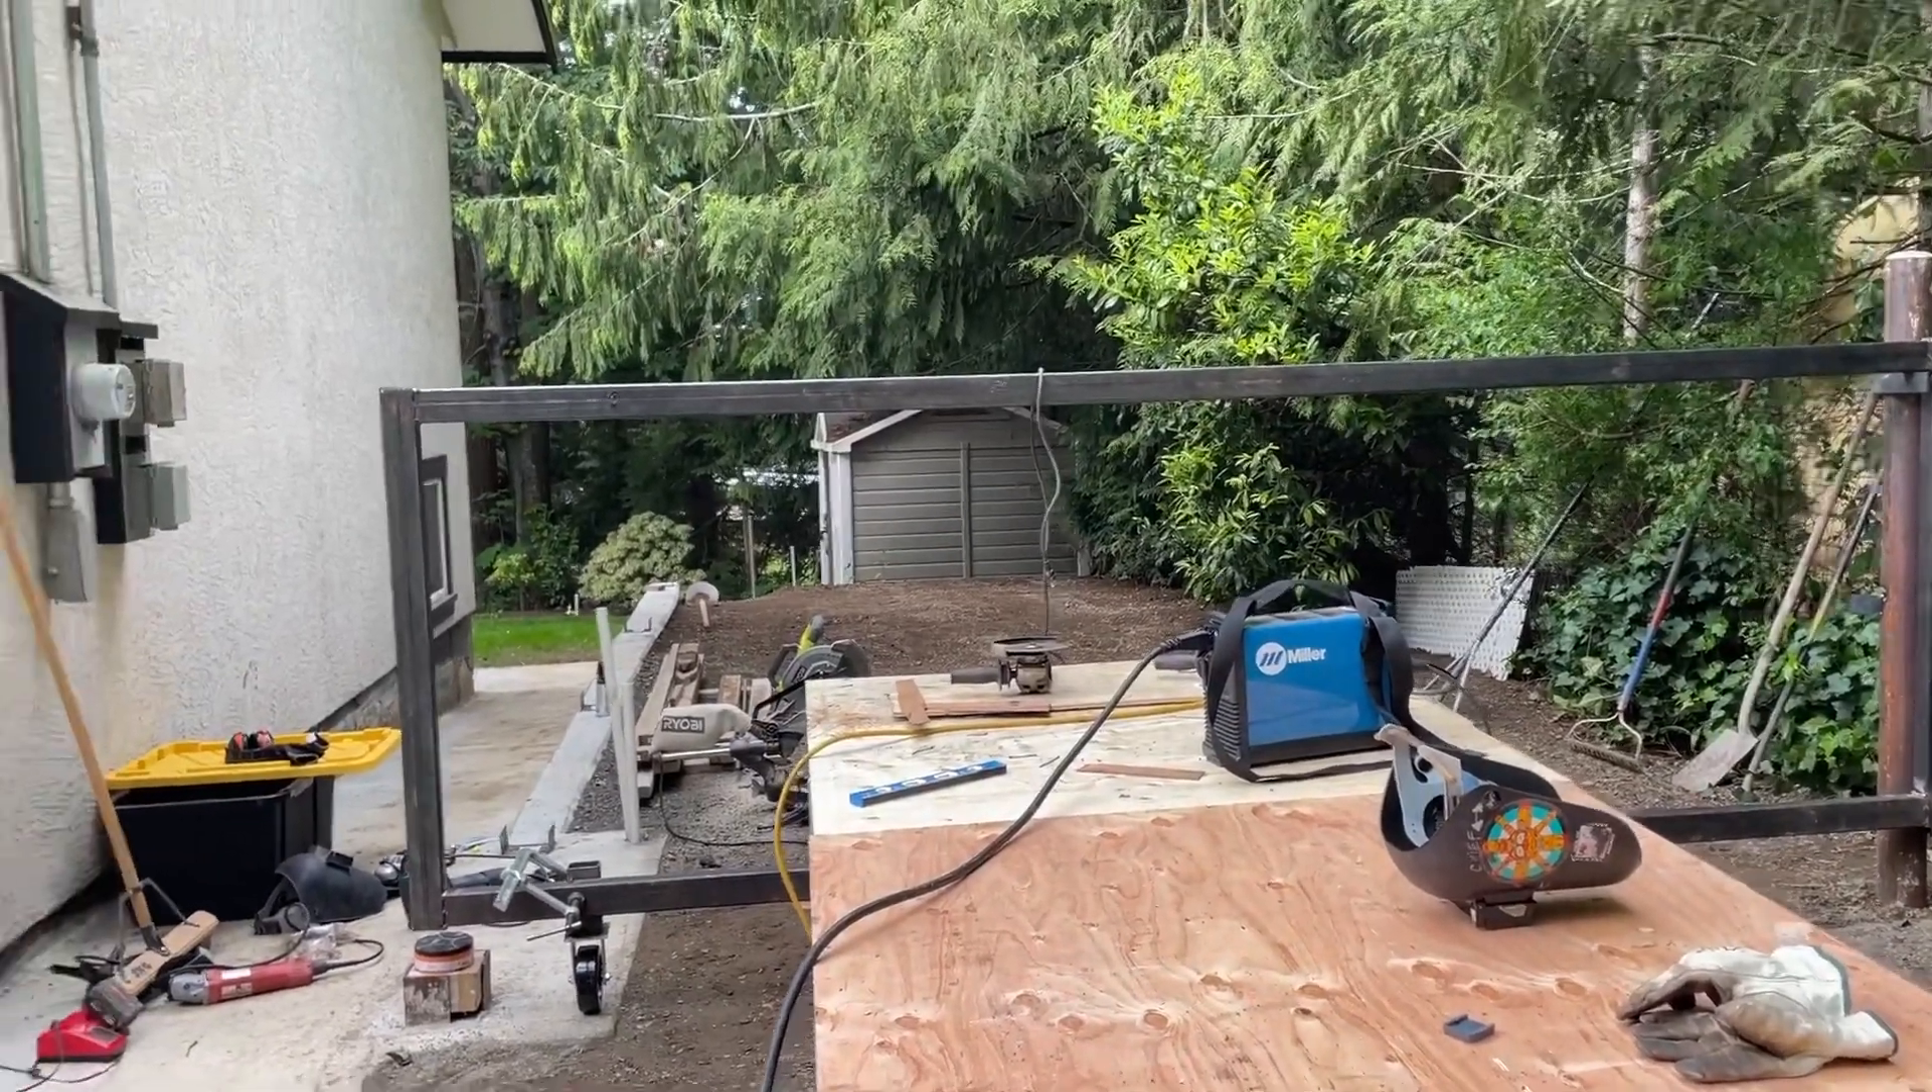Hey guys, so we got the frame built for my buddy's gate here.